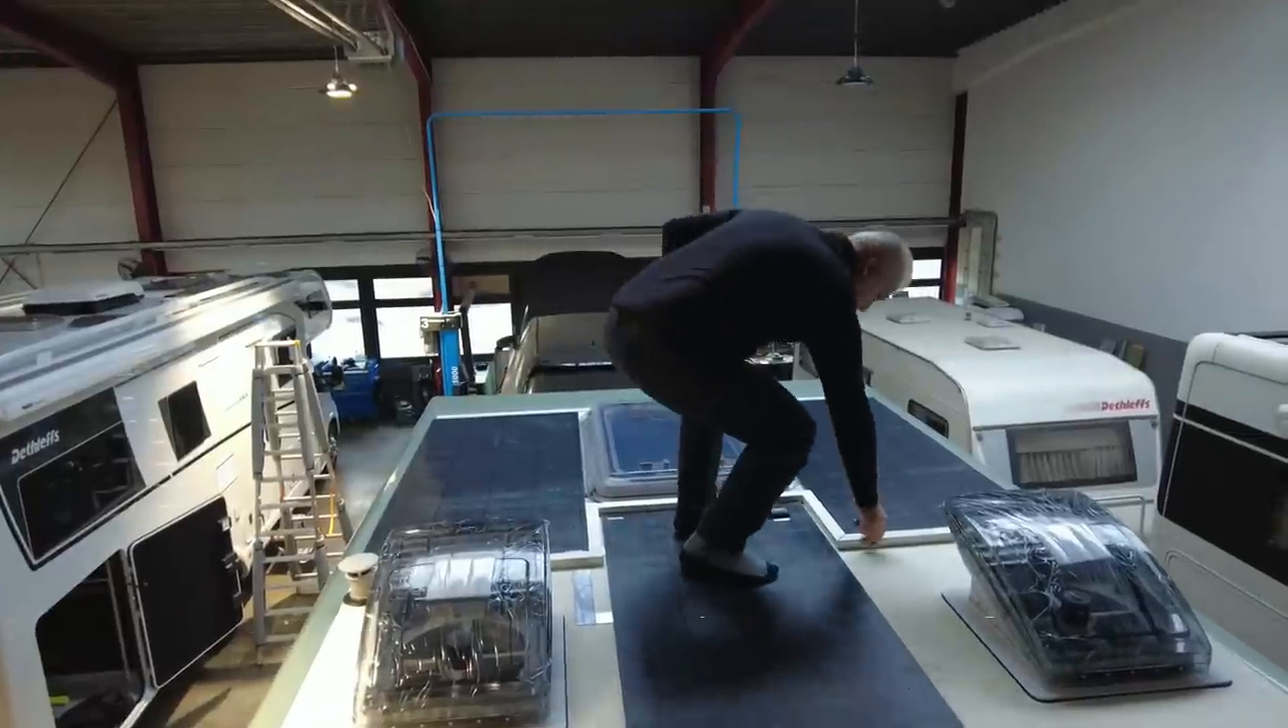Wie ihr seht, haben wir hier die Module jetzt alle soweit drauf, alles schön auf Gehrung geschnitten.